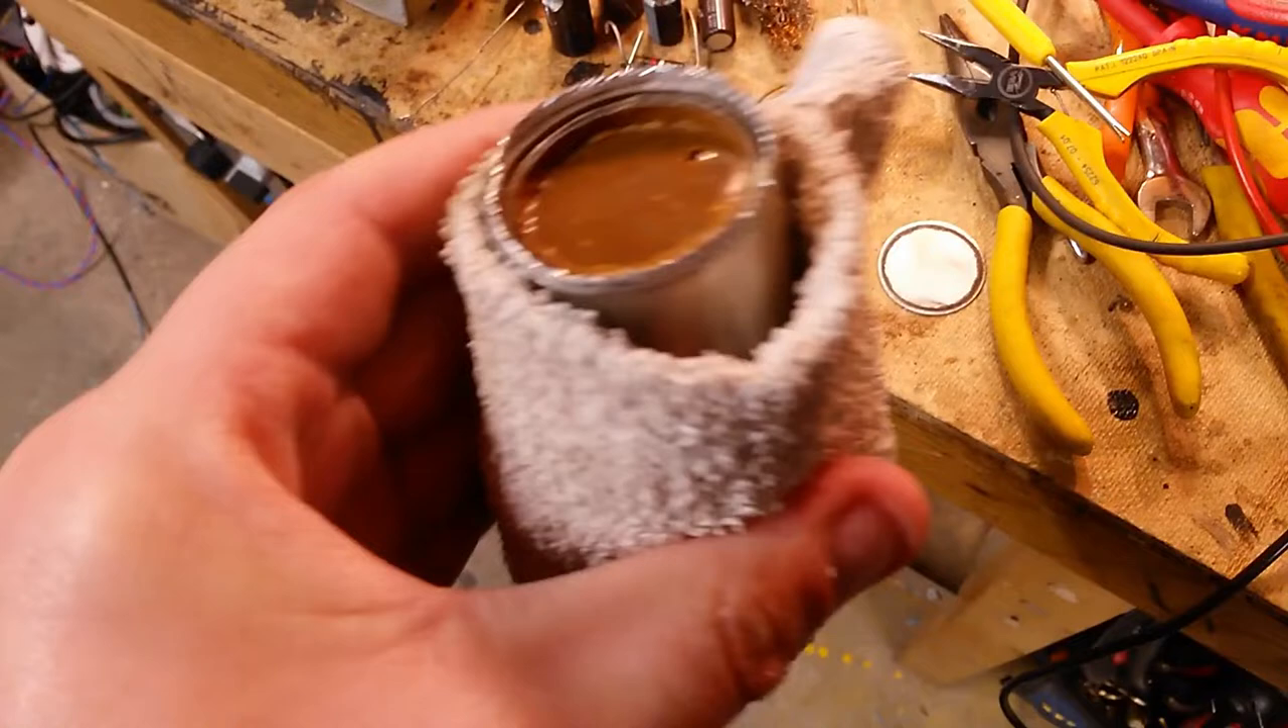I just uncrimped the top of the capacitor can and this is what's inside.